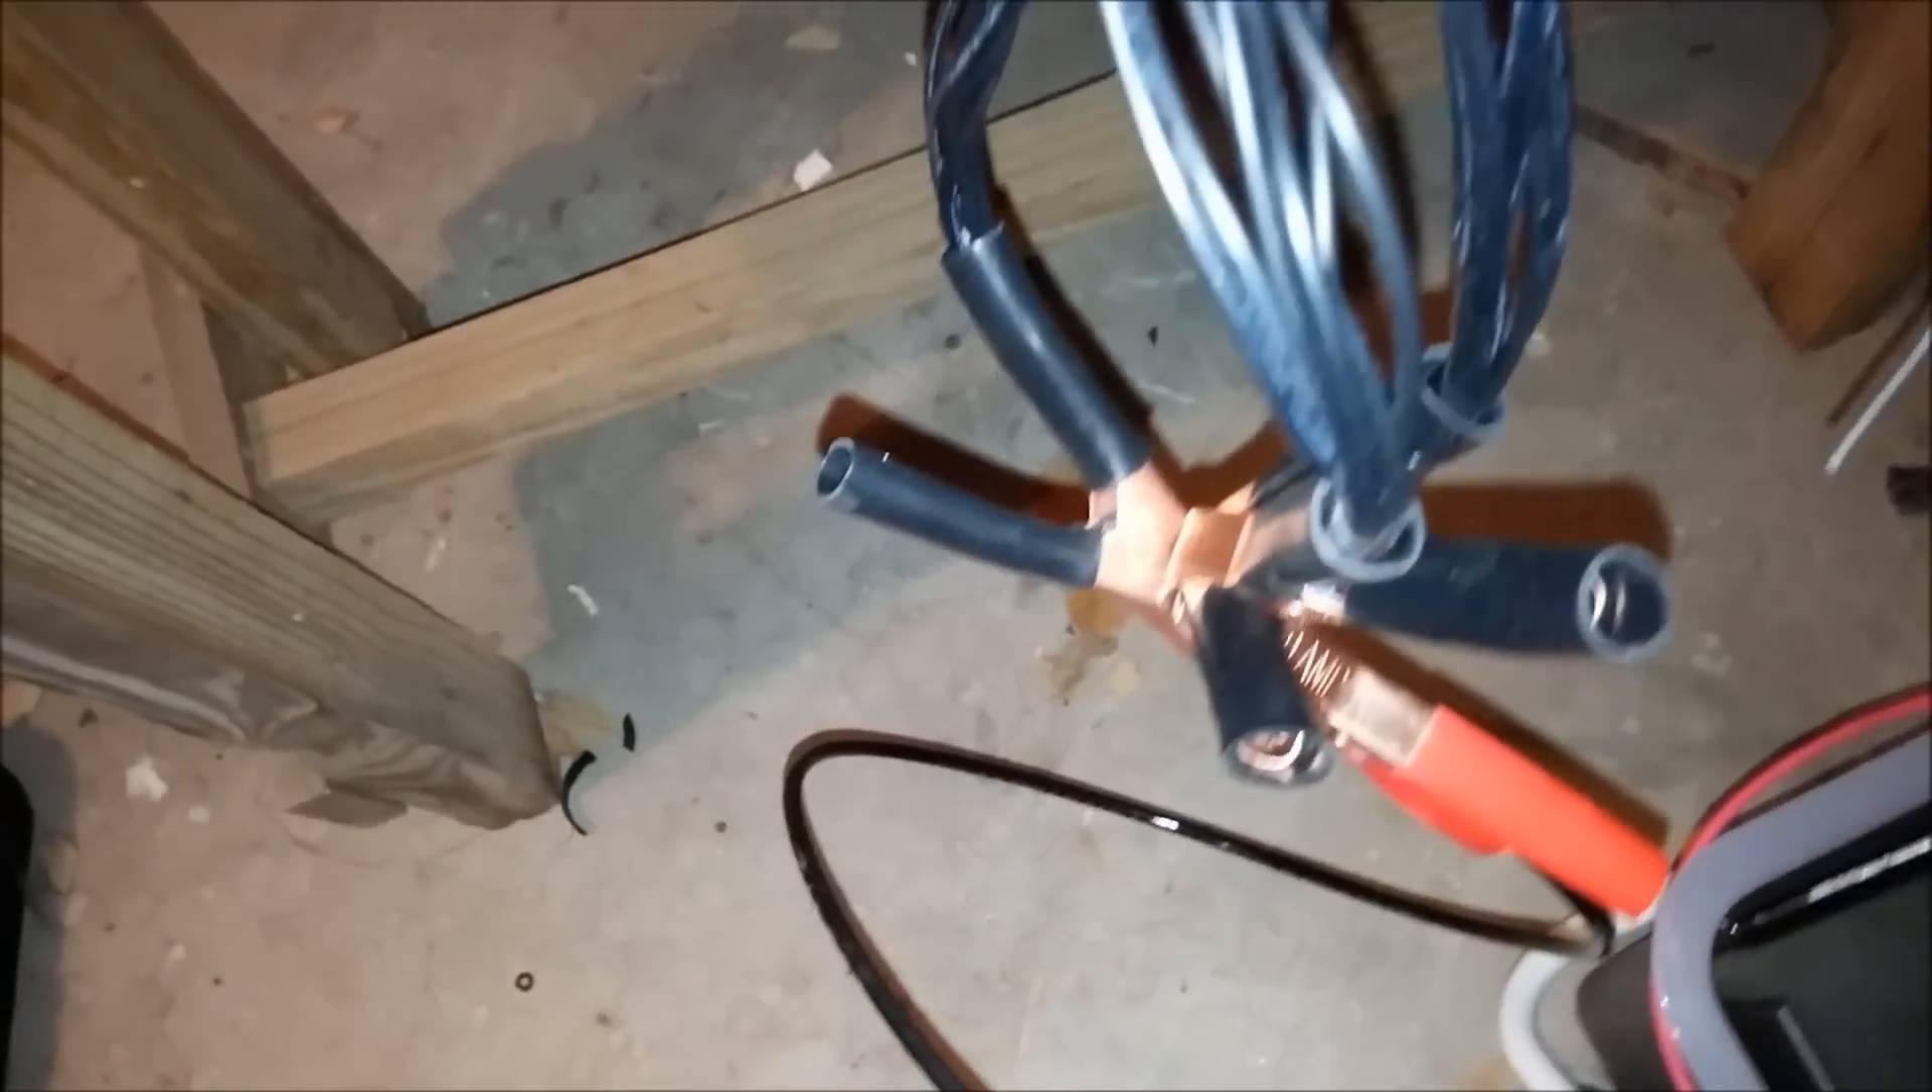You can see i just kind of connected all the grounds here.